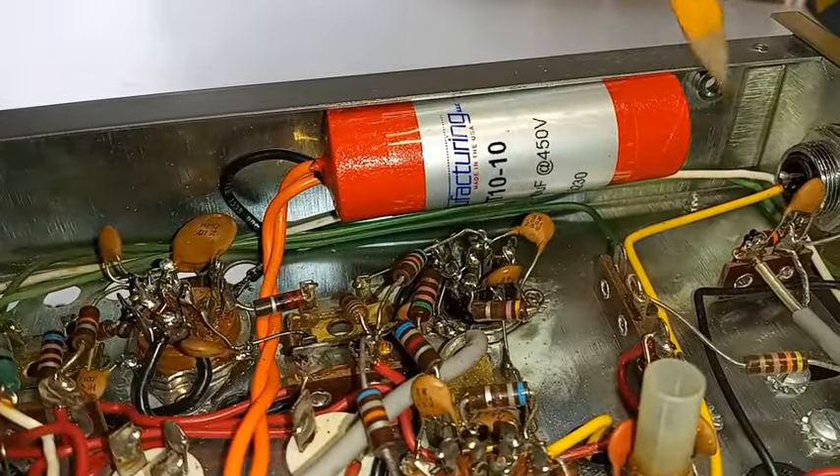So here's a look at the completed installation of the firecracker capacitor.